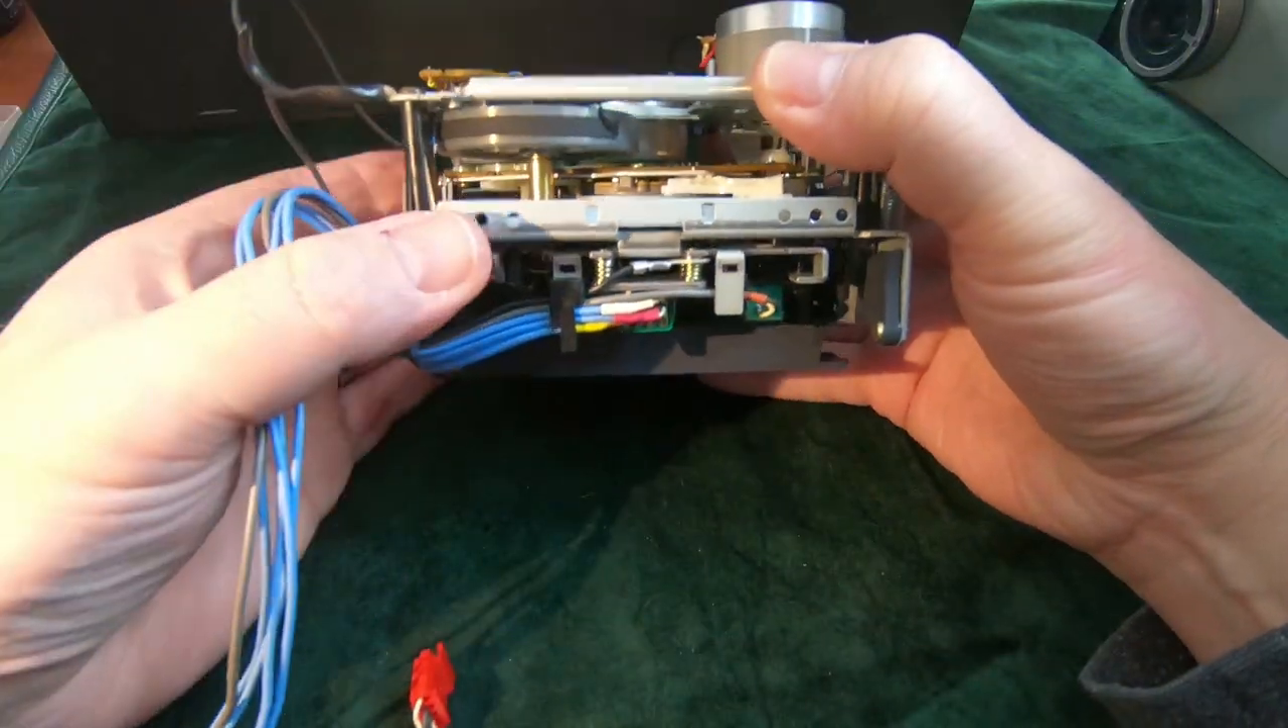Four screws, and the whole deck came out.